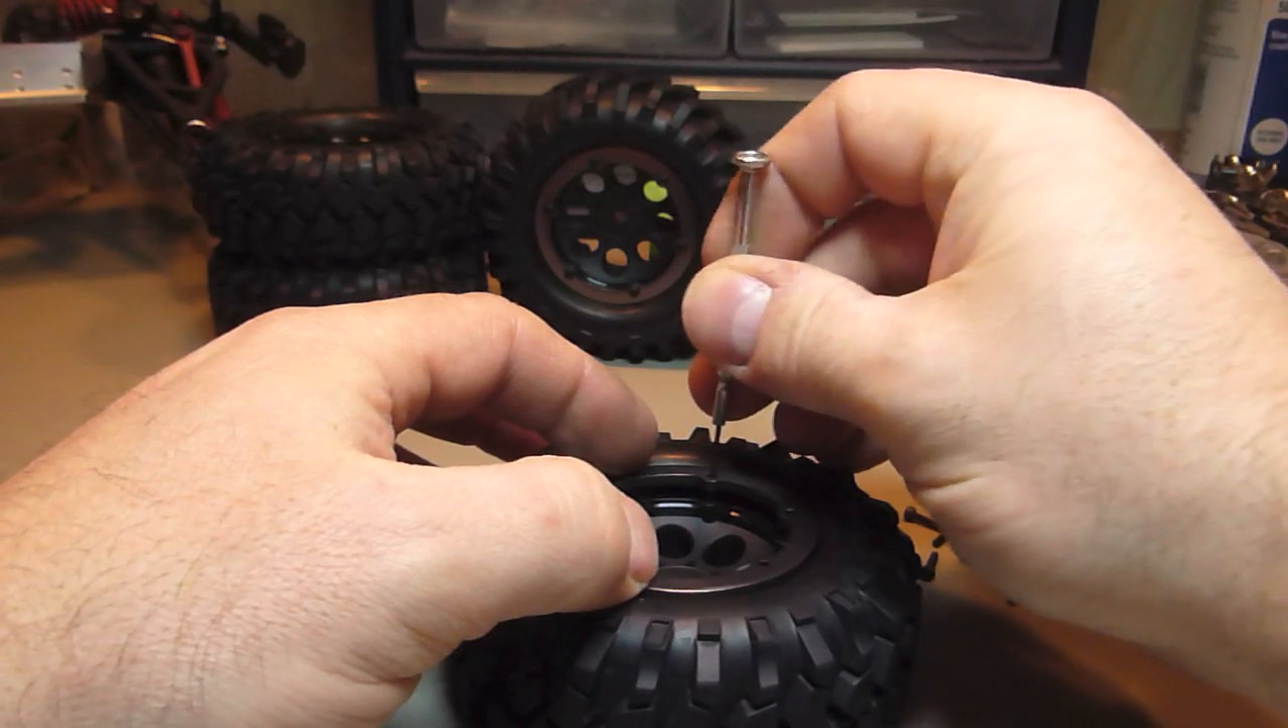I am assembling the last one of my four wheels as you can see back there.